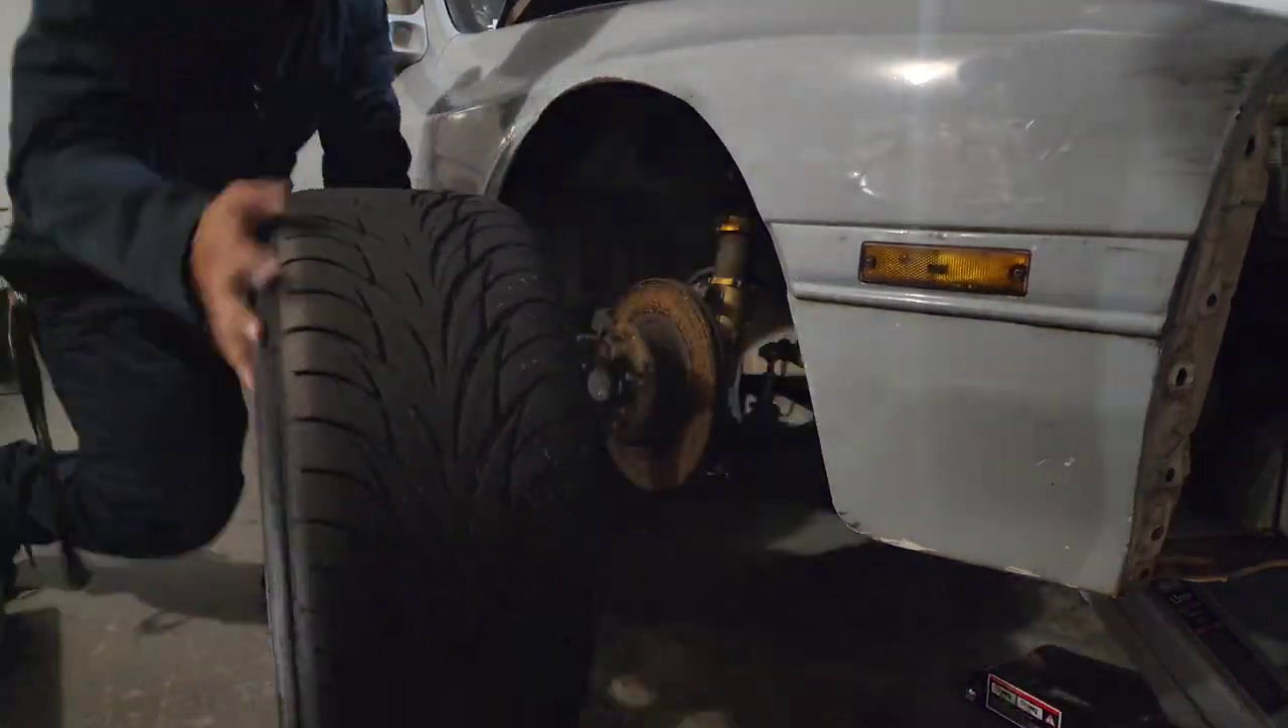I finally got the wheel off.